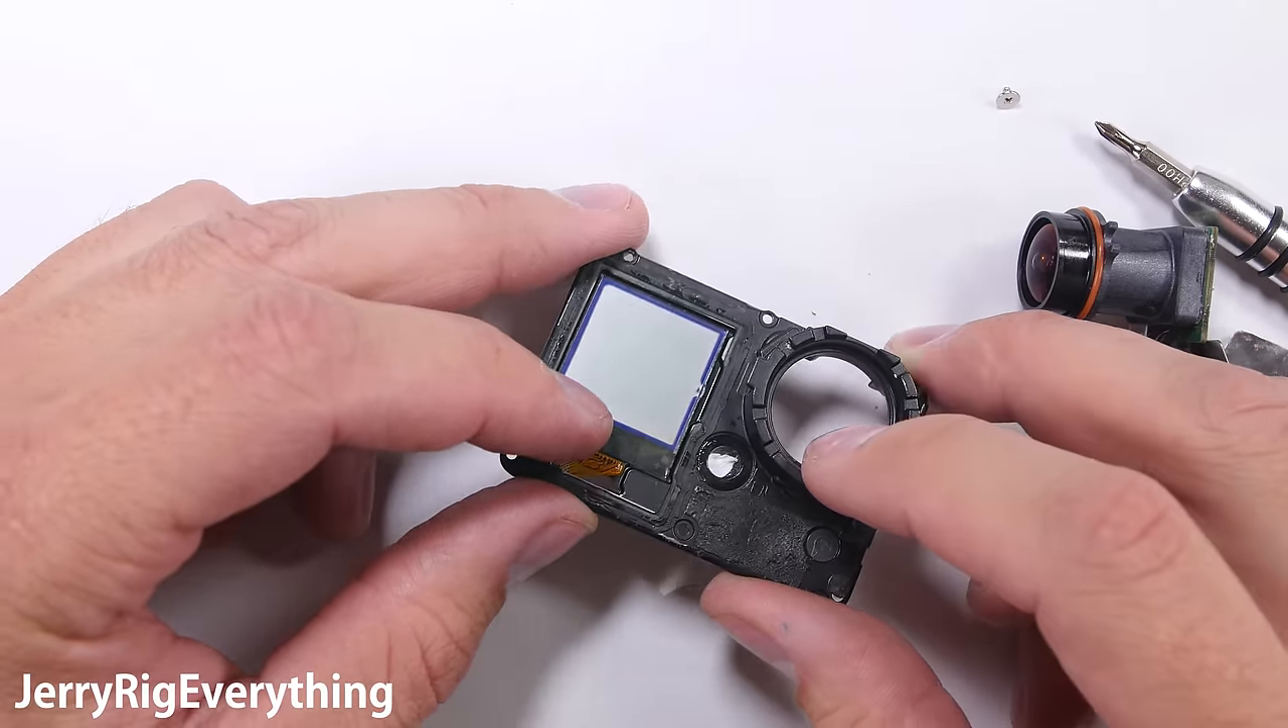Now here is the front LCD attached to the plastic housing.